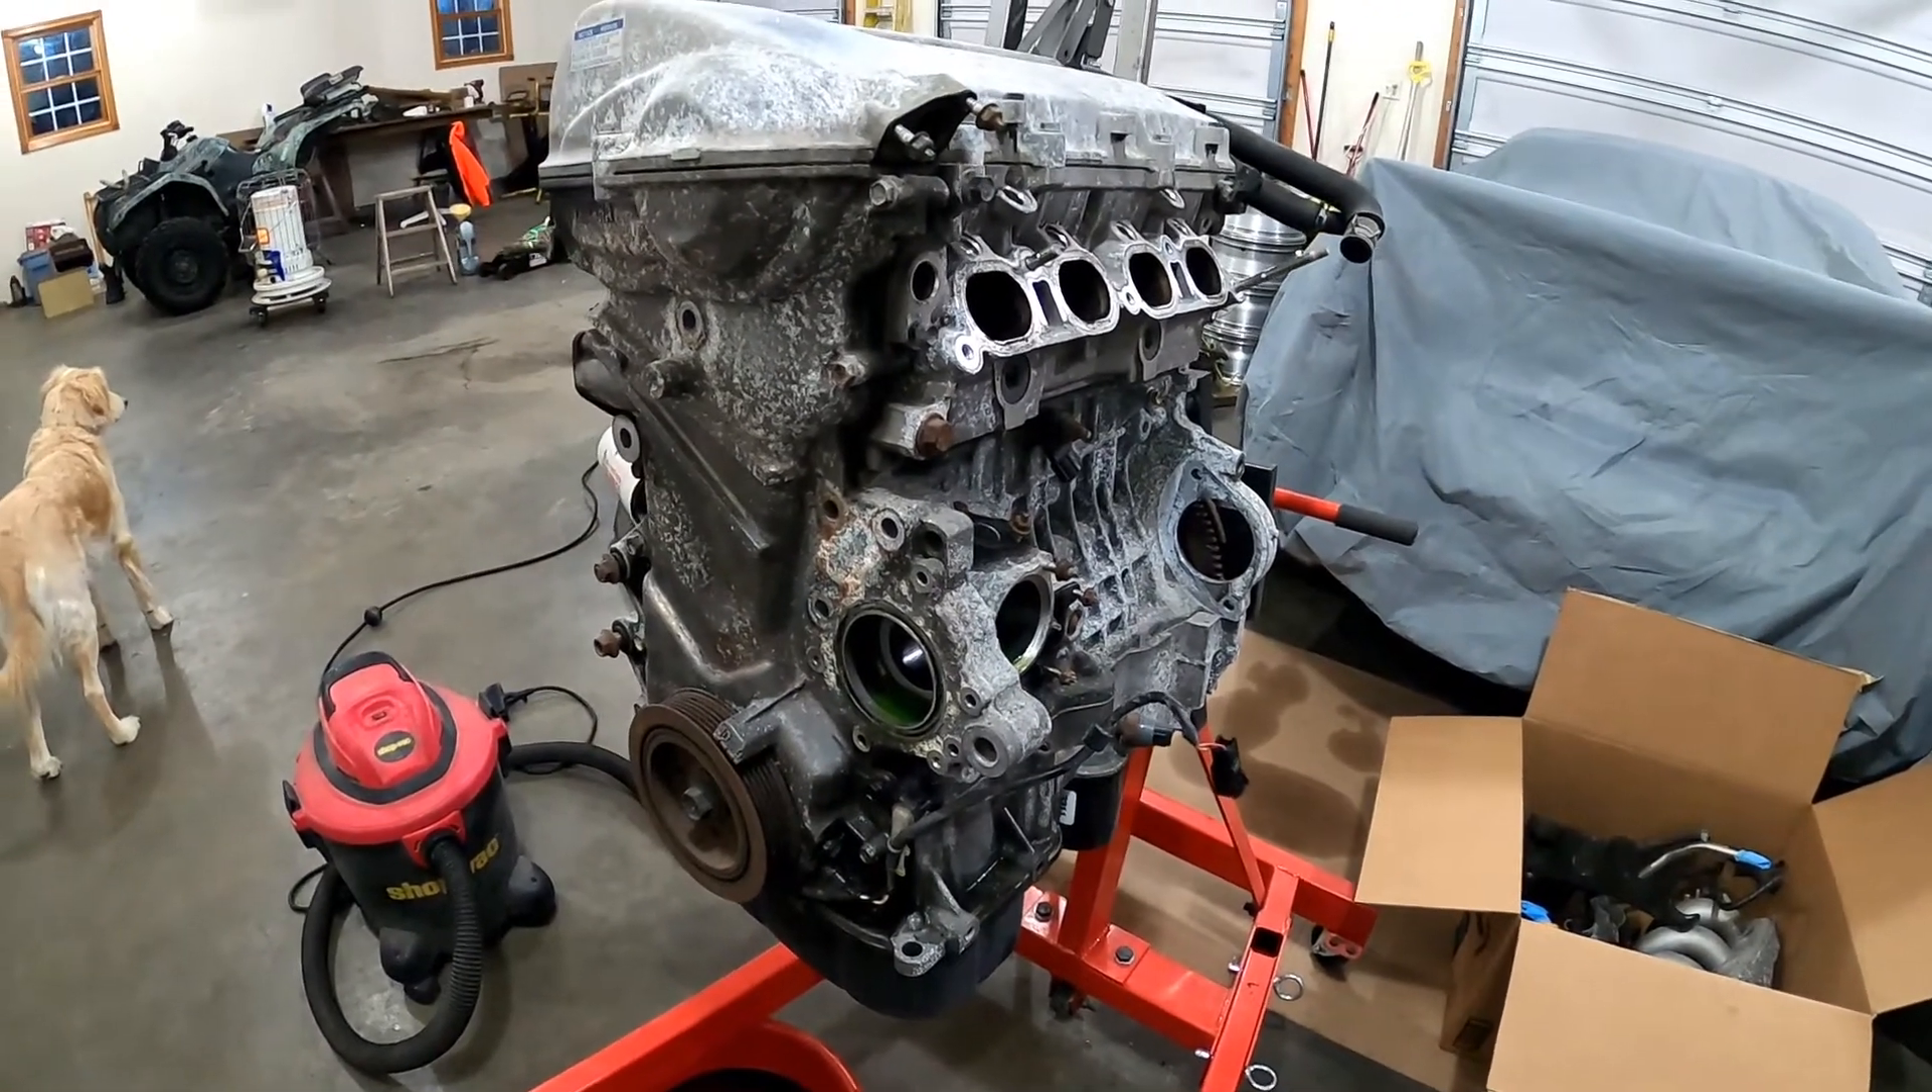All right, so we got all the accessories pulled off, the water pump, the intake manifold, and all that kind of stuff.